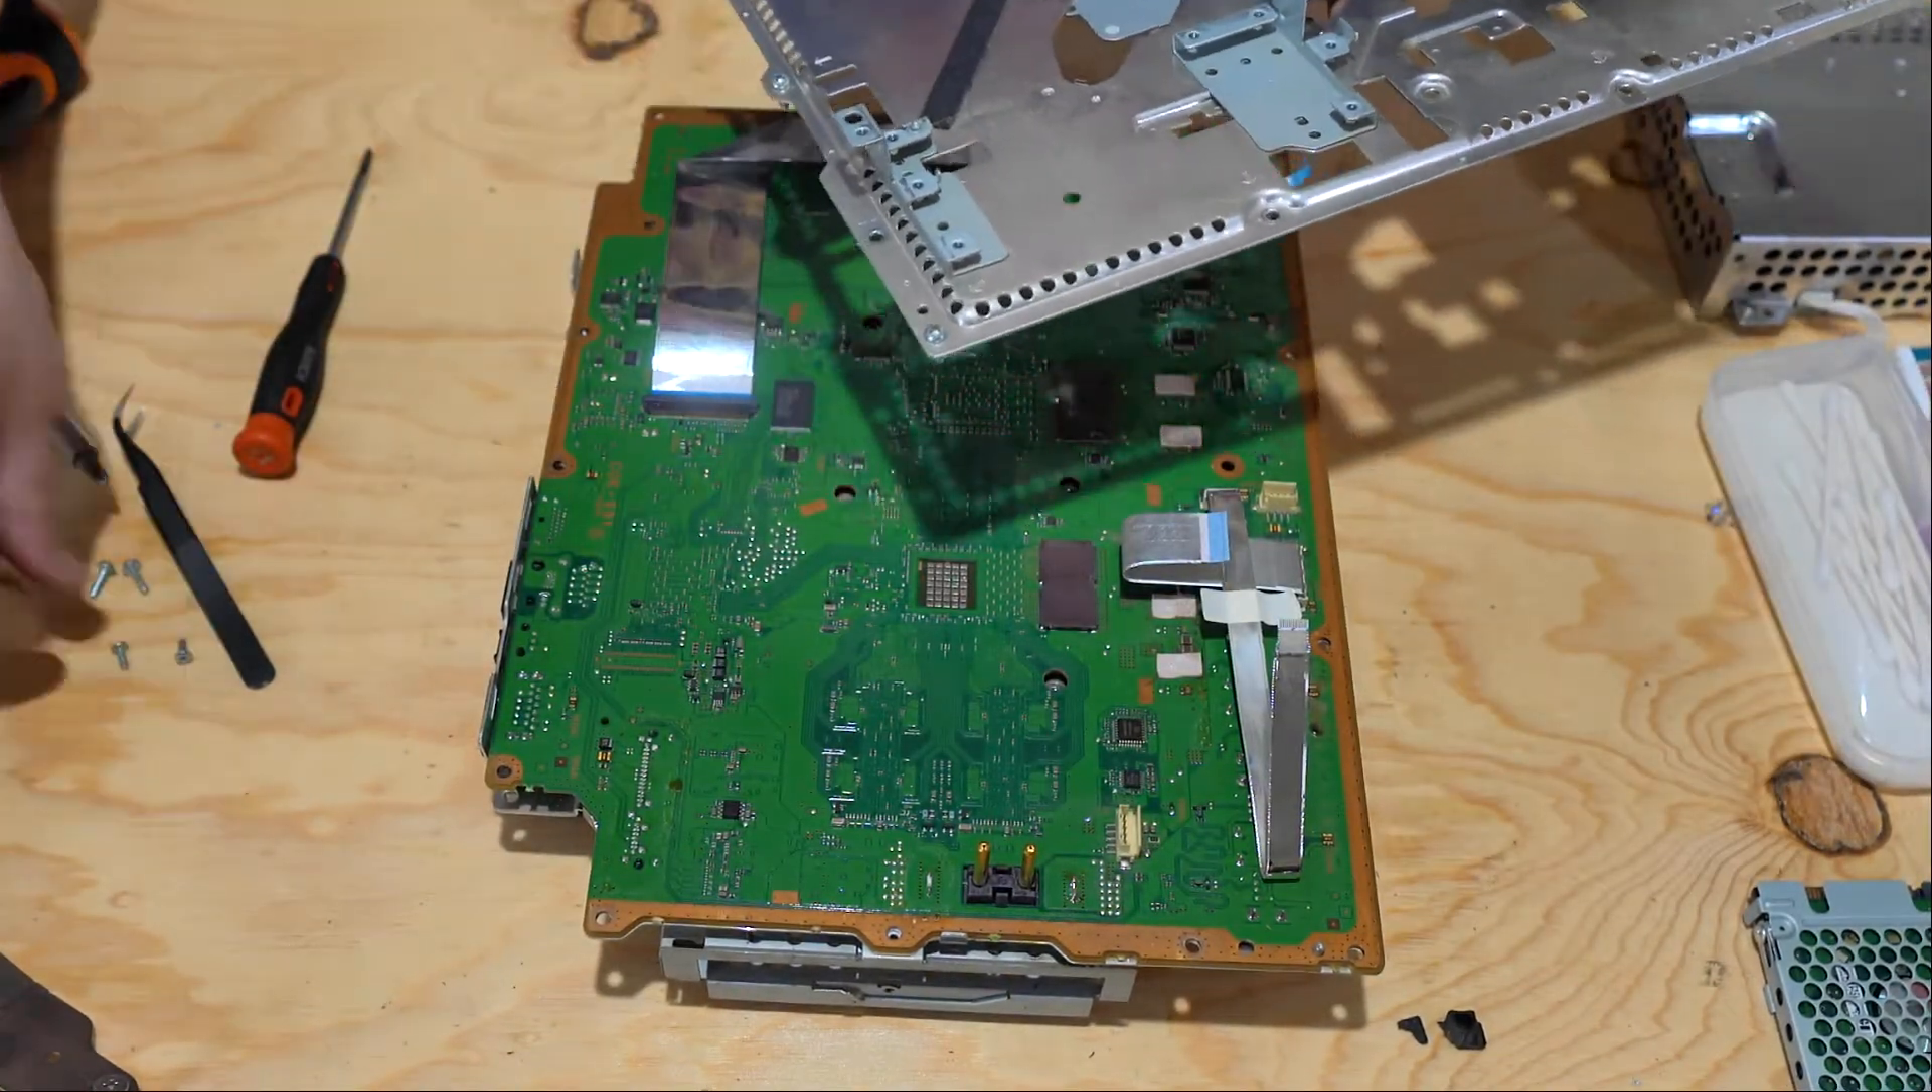So now that we've got the case off we're left with the board itself.